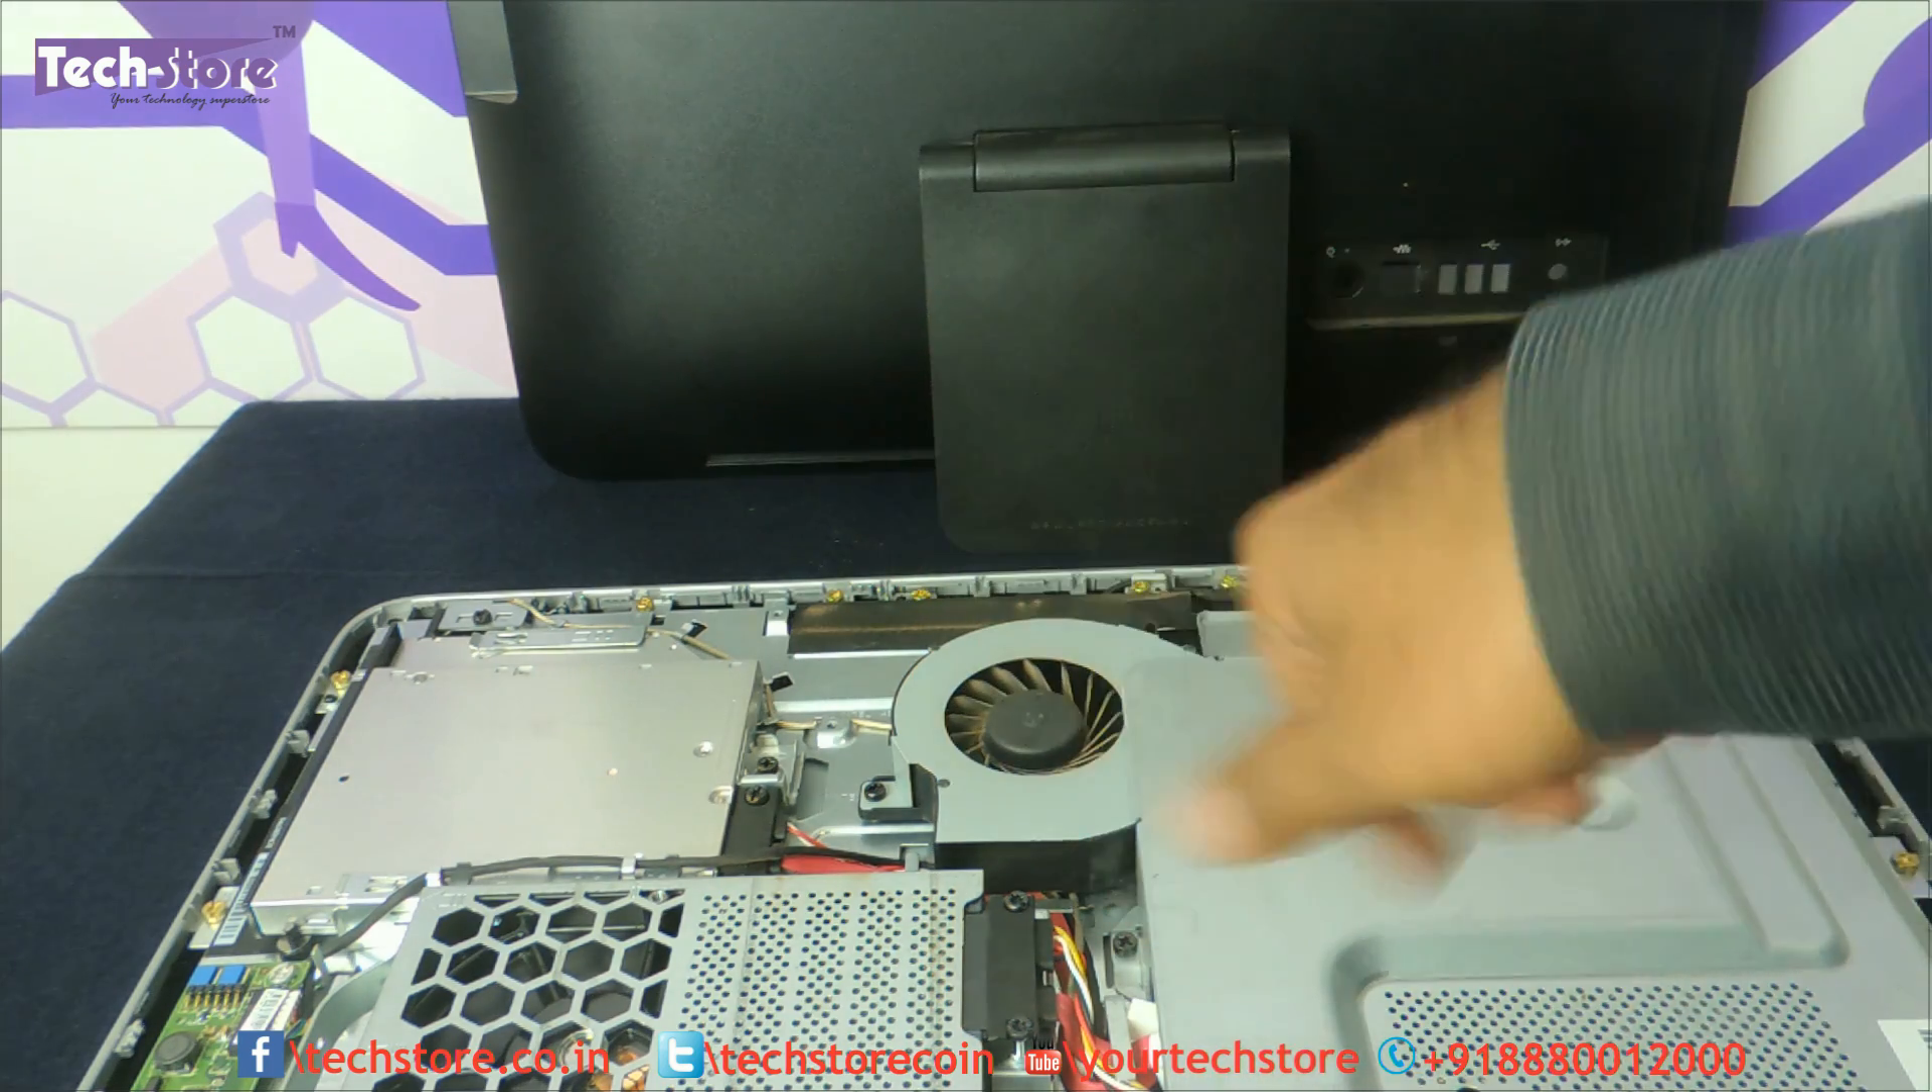So, as you can see the entire back panel is now exposed.